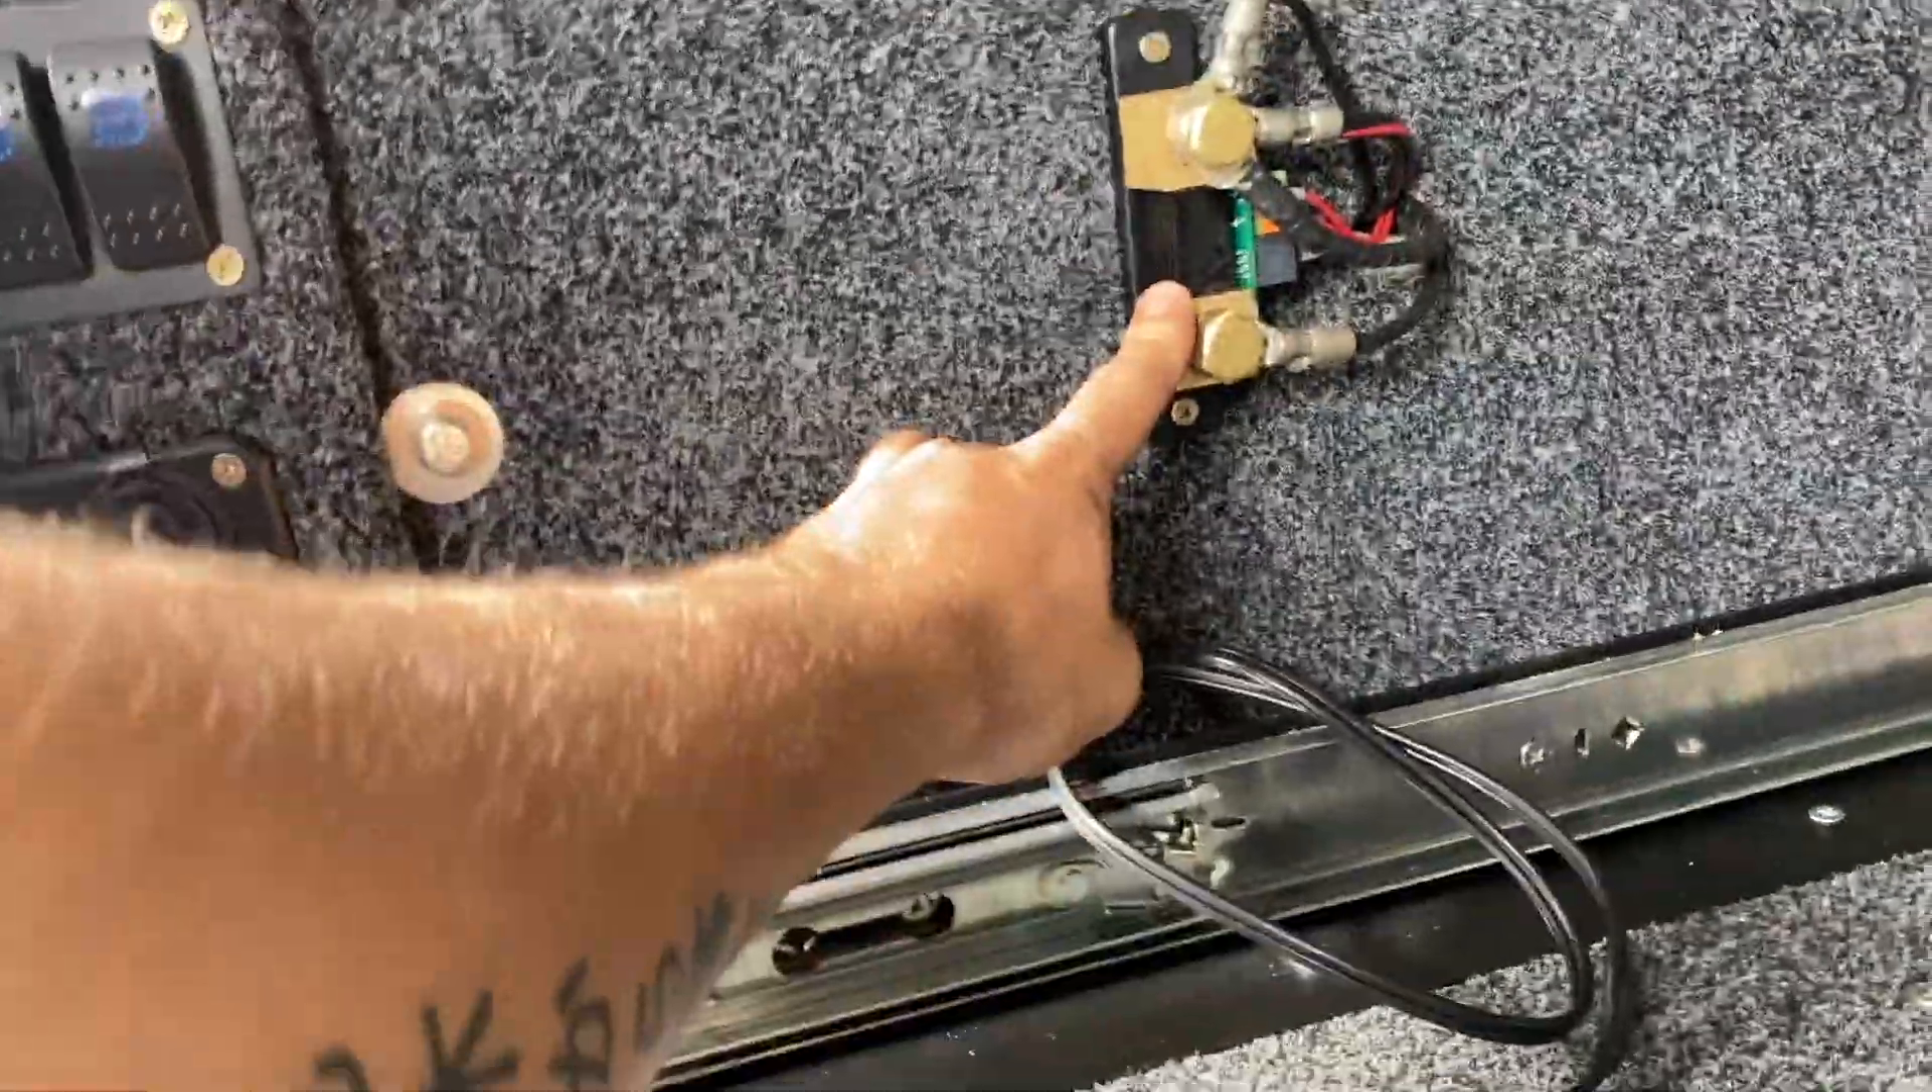I've mounted the shunt here because there was nowhere behind the wall to mount it, it's too big.